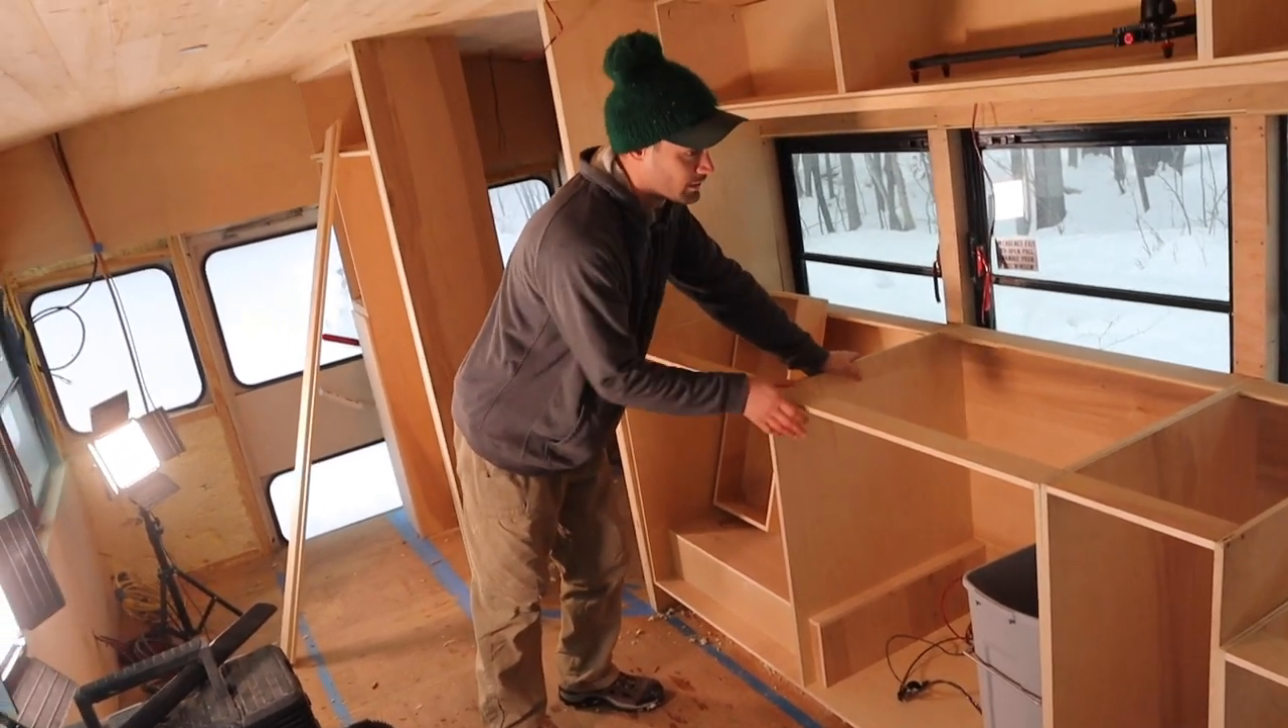I mean, really at this point, we got our casings in, got all of our cabinets in. So now it's just a matter of getting them all screwed together.